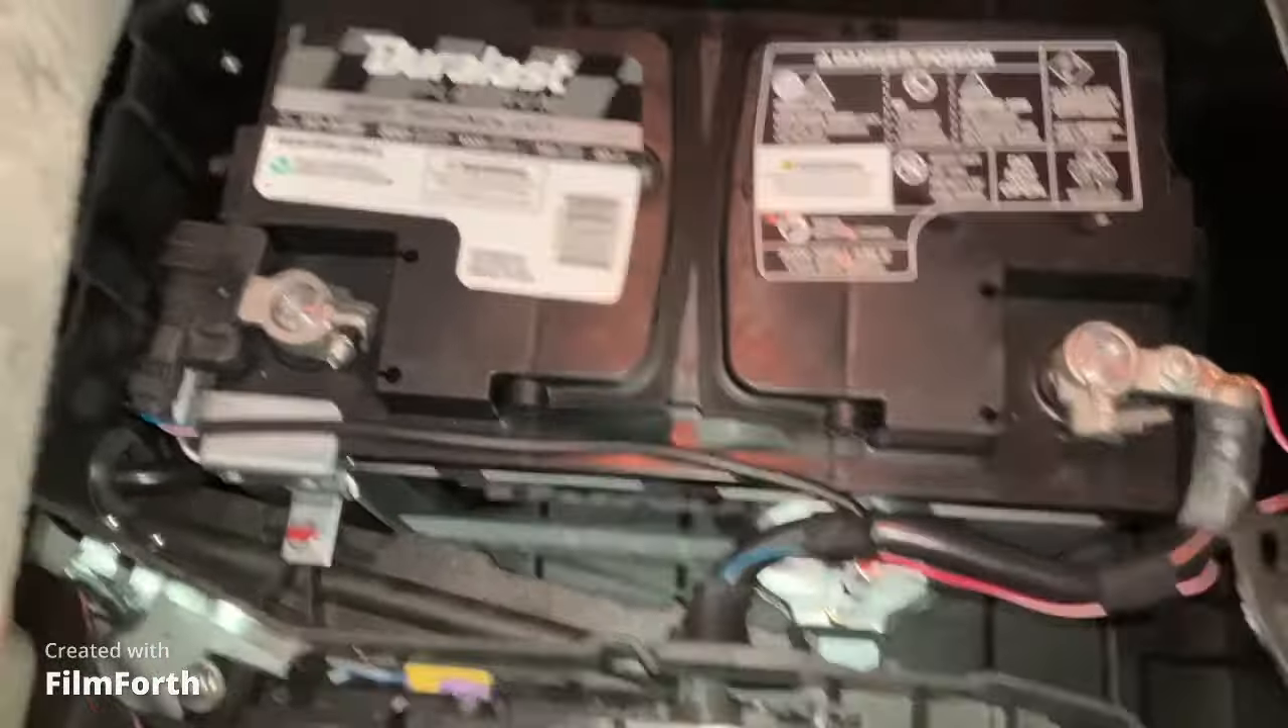Batteries back in. Everything's good to go.